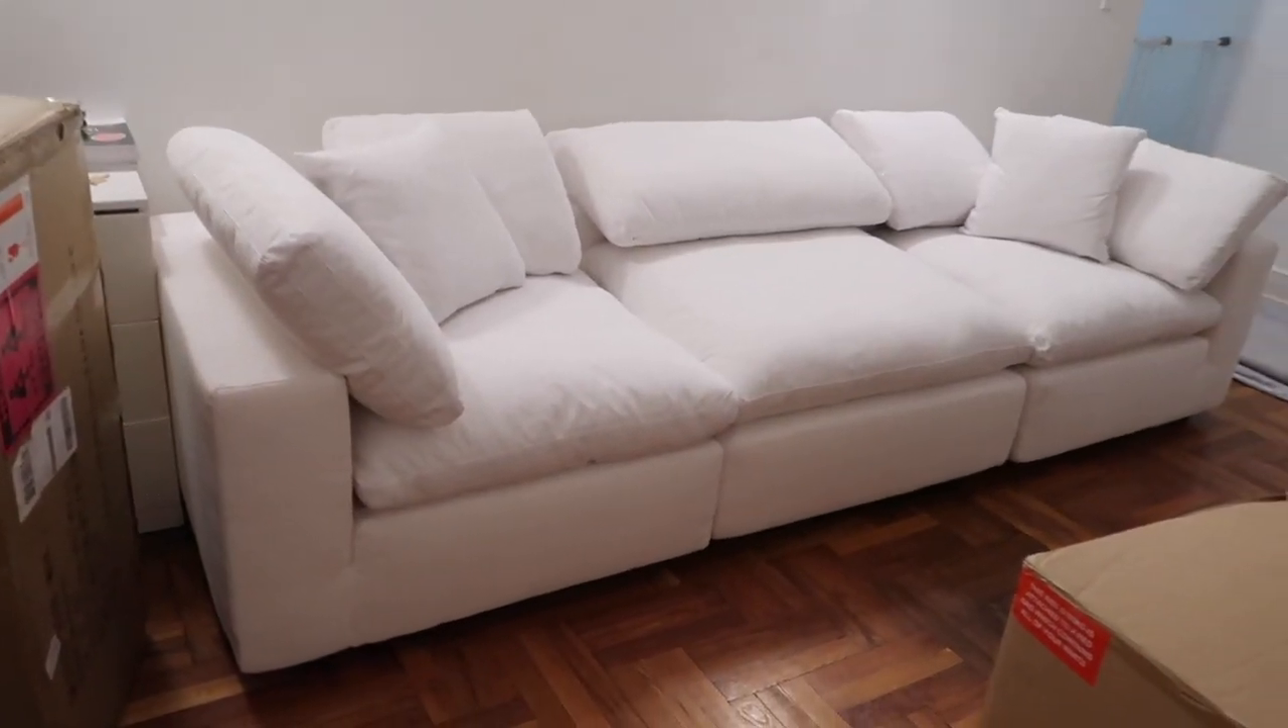This is the couch completely put together.